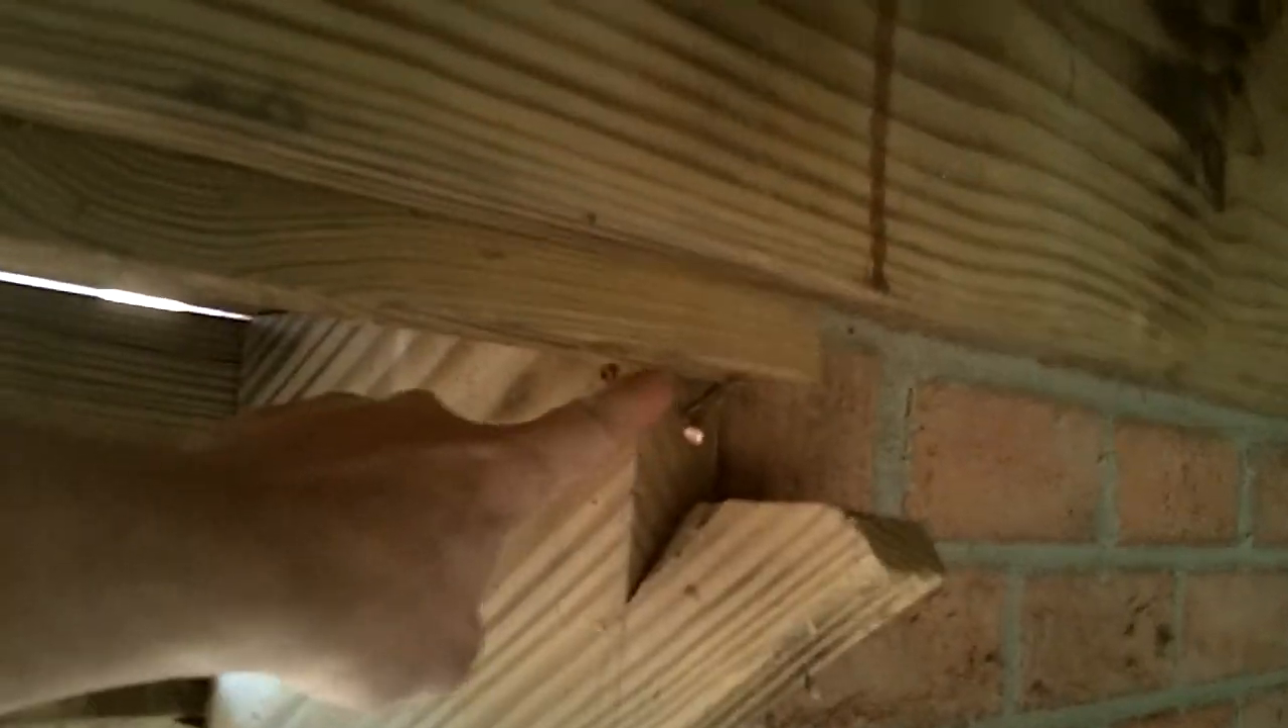And then here under the deck, under the stairs, you can see the stairs are pulled loose here. They were just toe nailed, barely toe nailed in here.